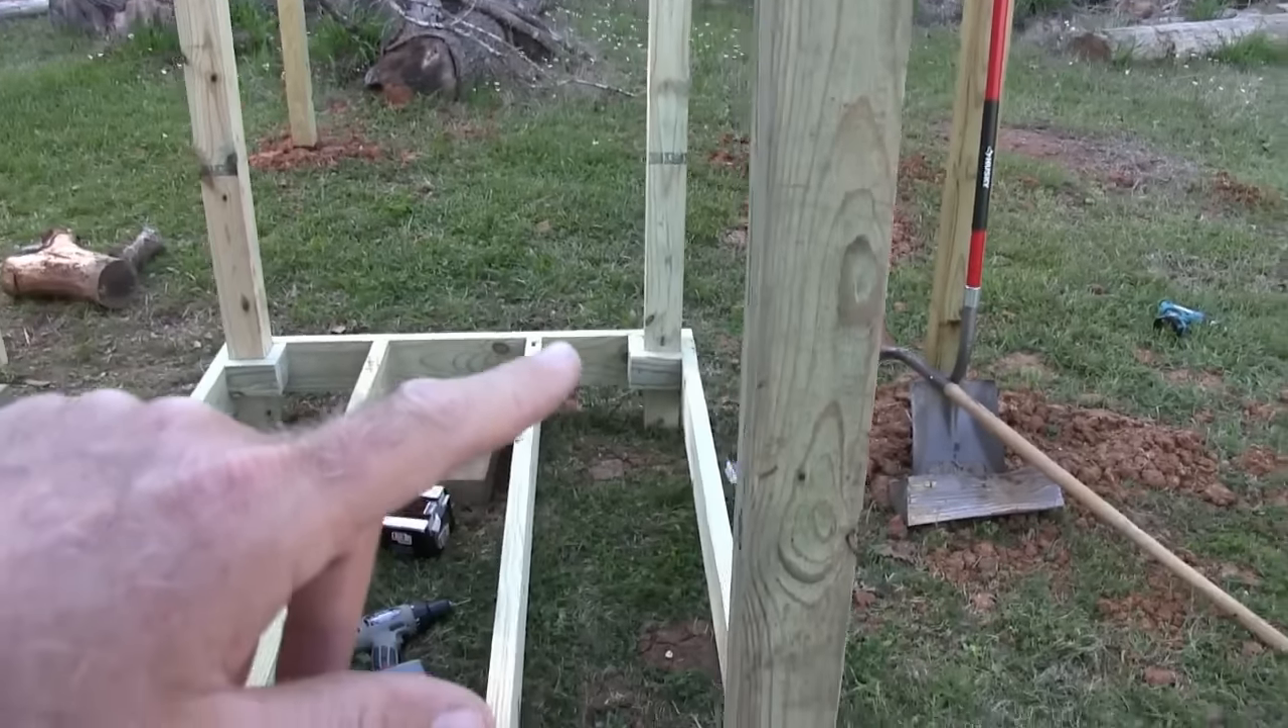My 4x4s are in for the roof.